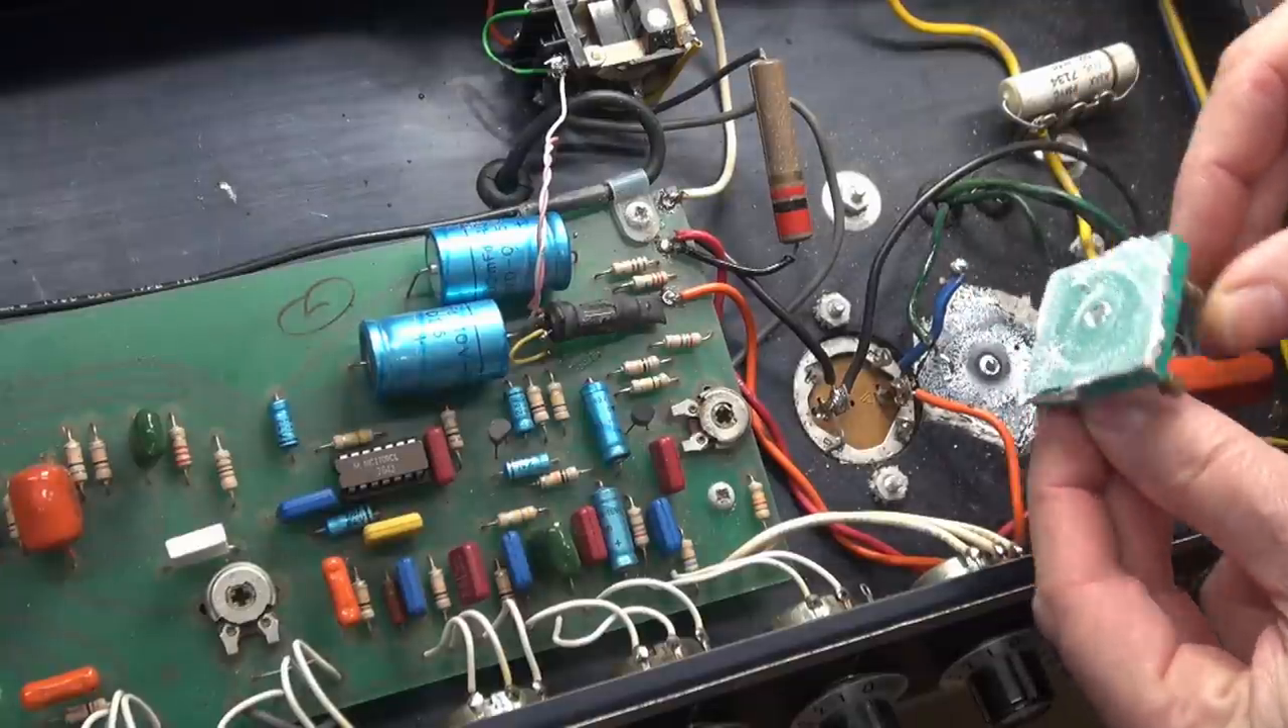Got the bridge out. You can see that old heat sink compound.